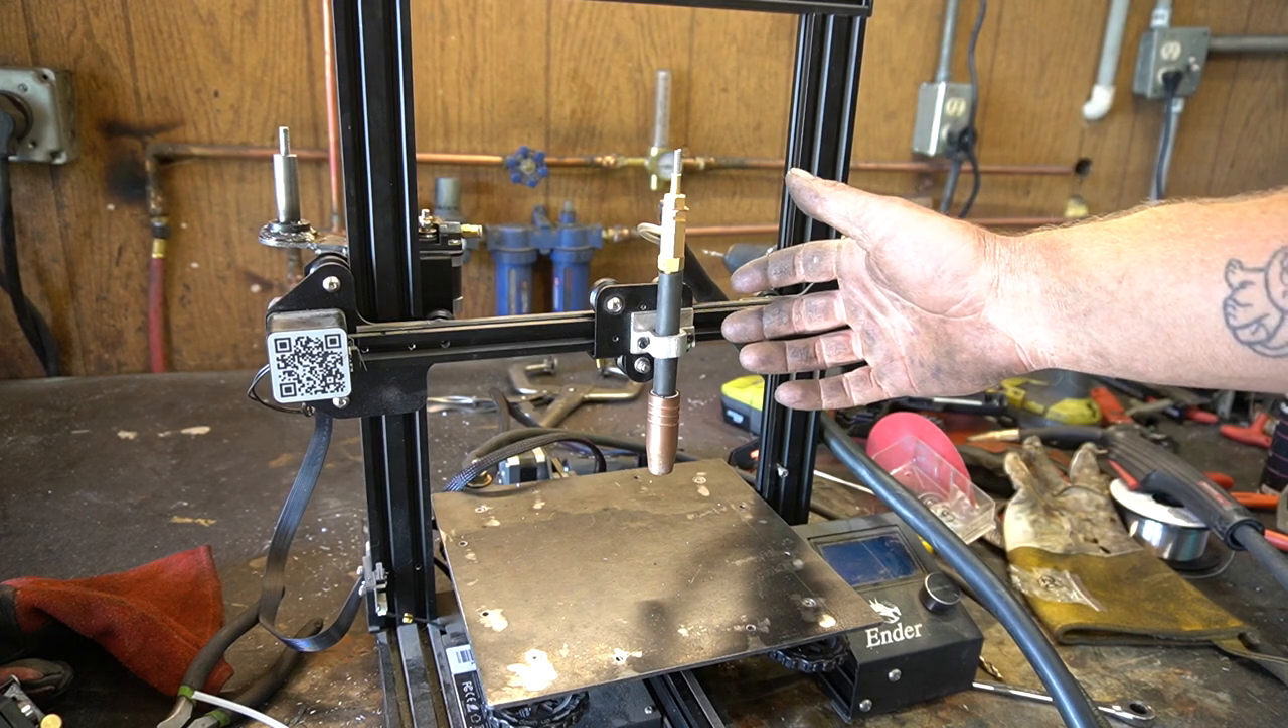I've gone ahead and attached the print head and this thing is looking ridiculous.